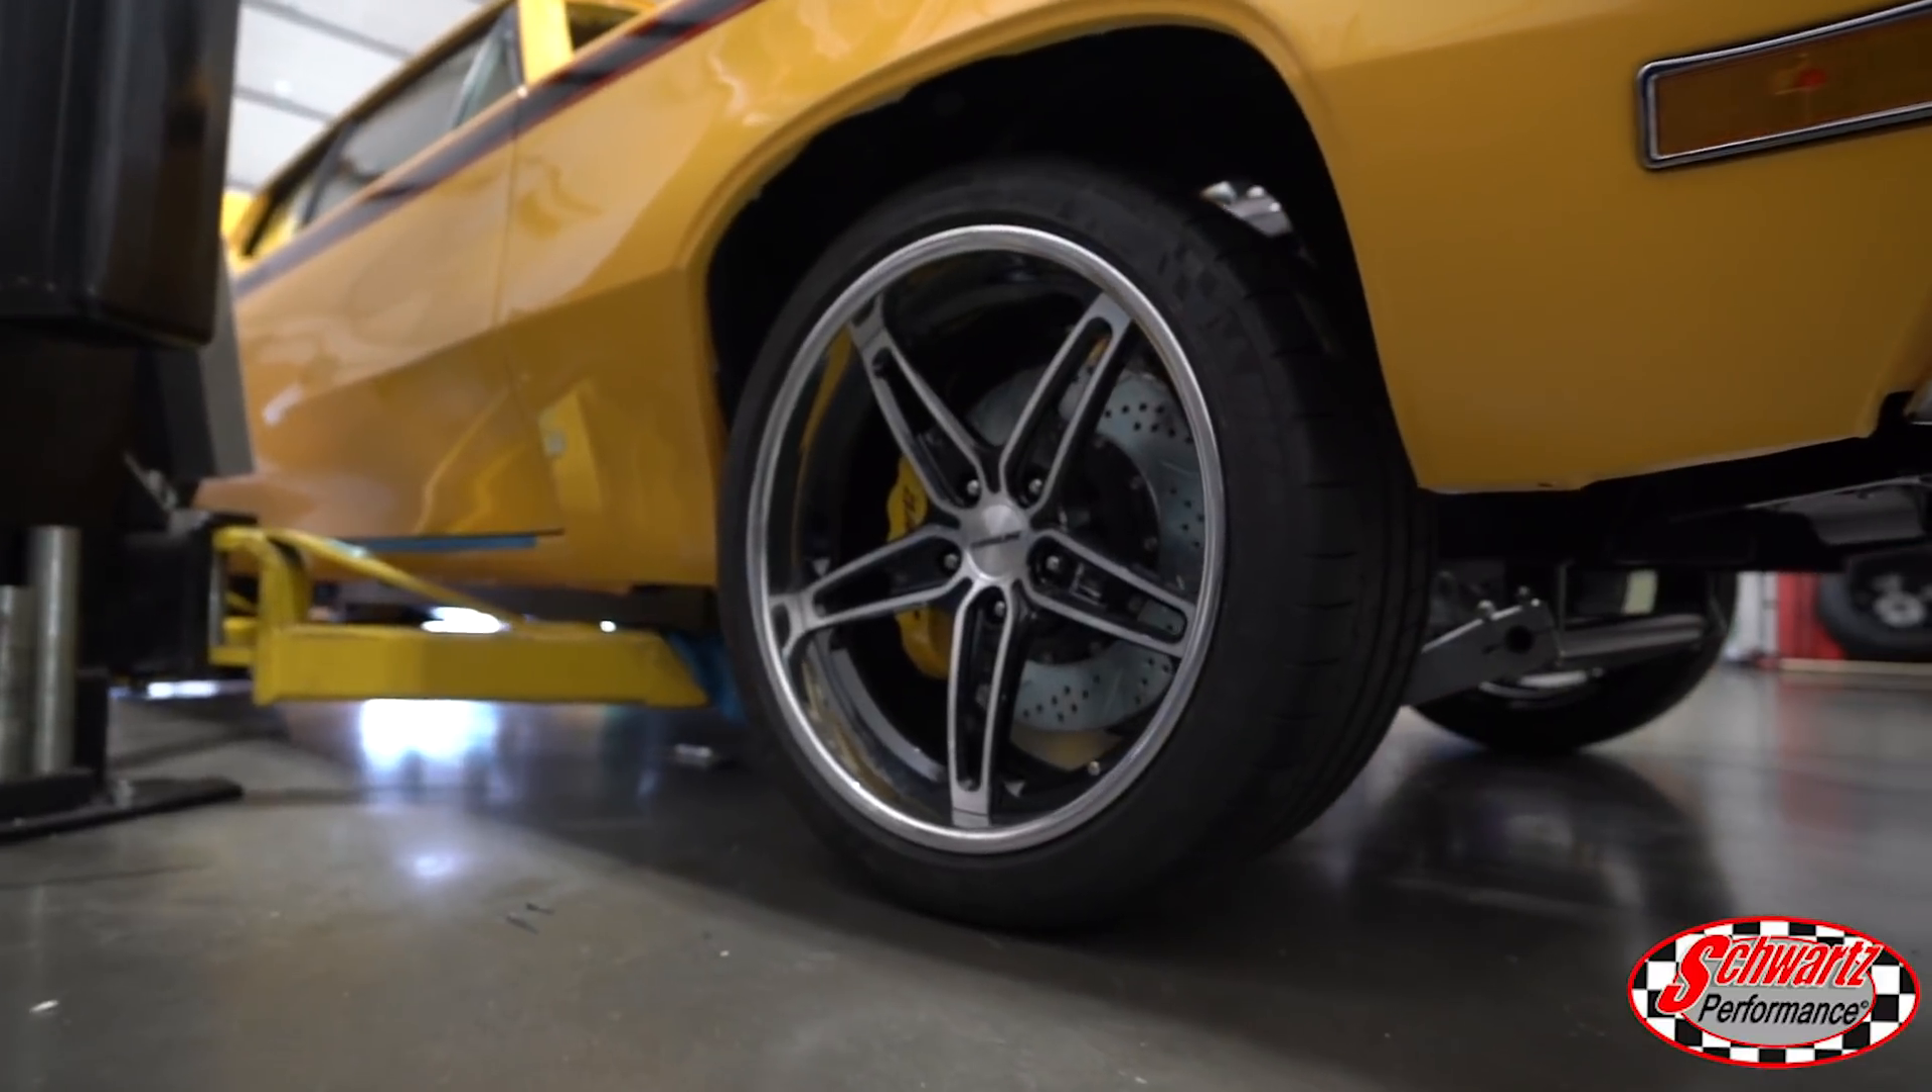We've got the Forge line wheels mounted up.